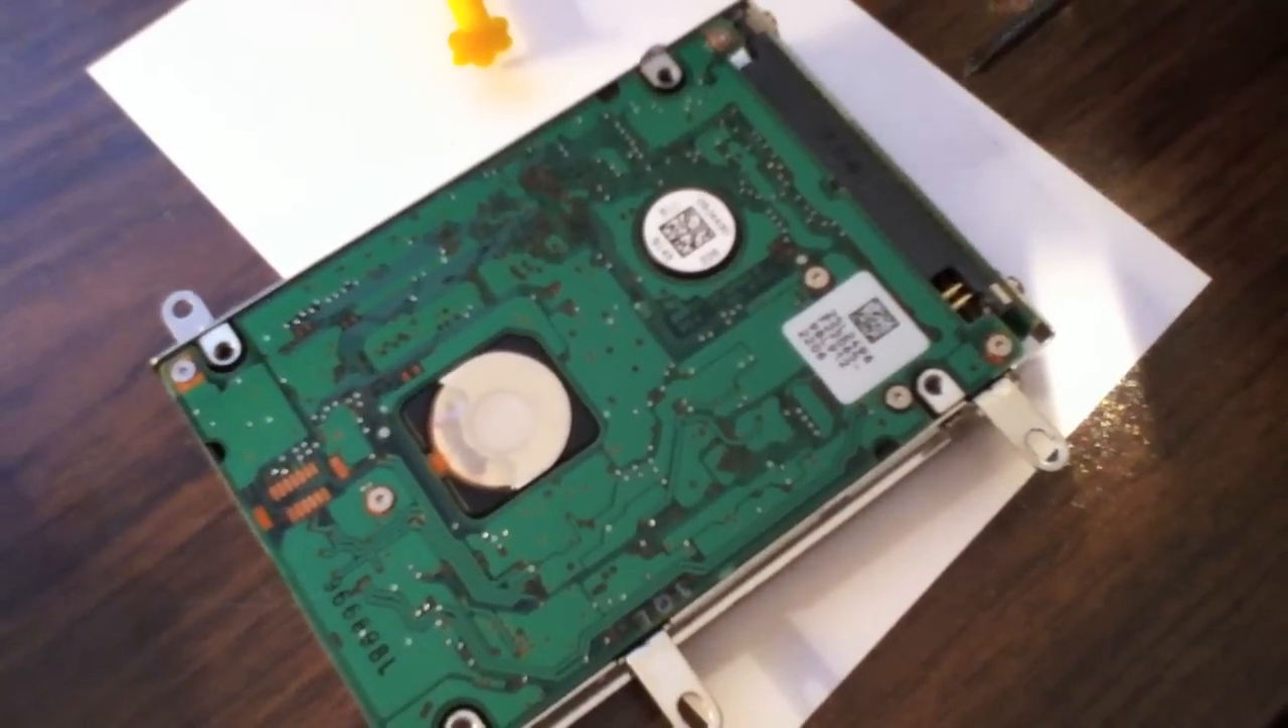Now at this point the hard drive has been removed and the computer itself can be reassembled.